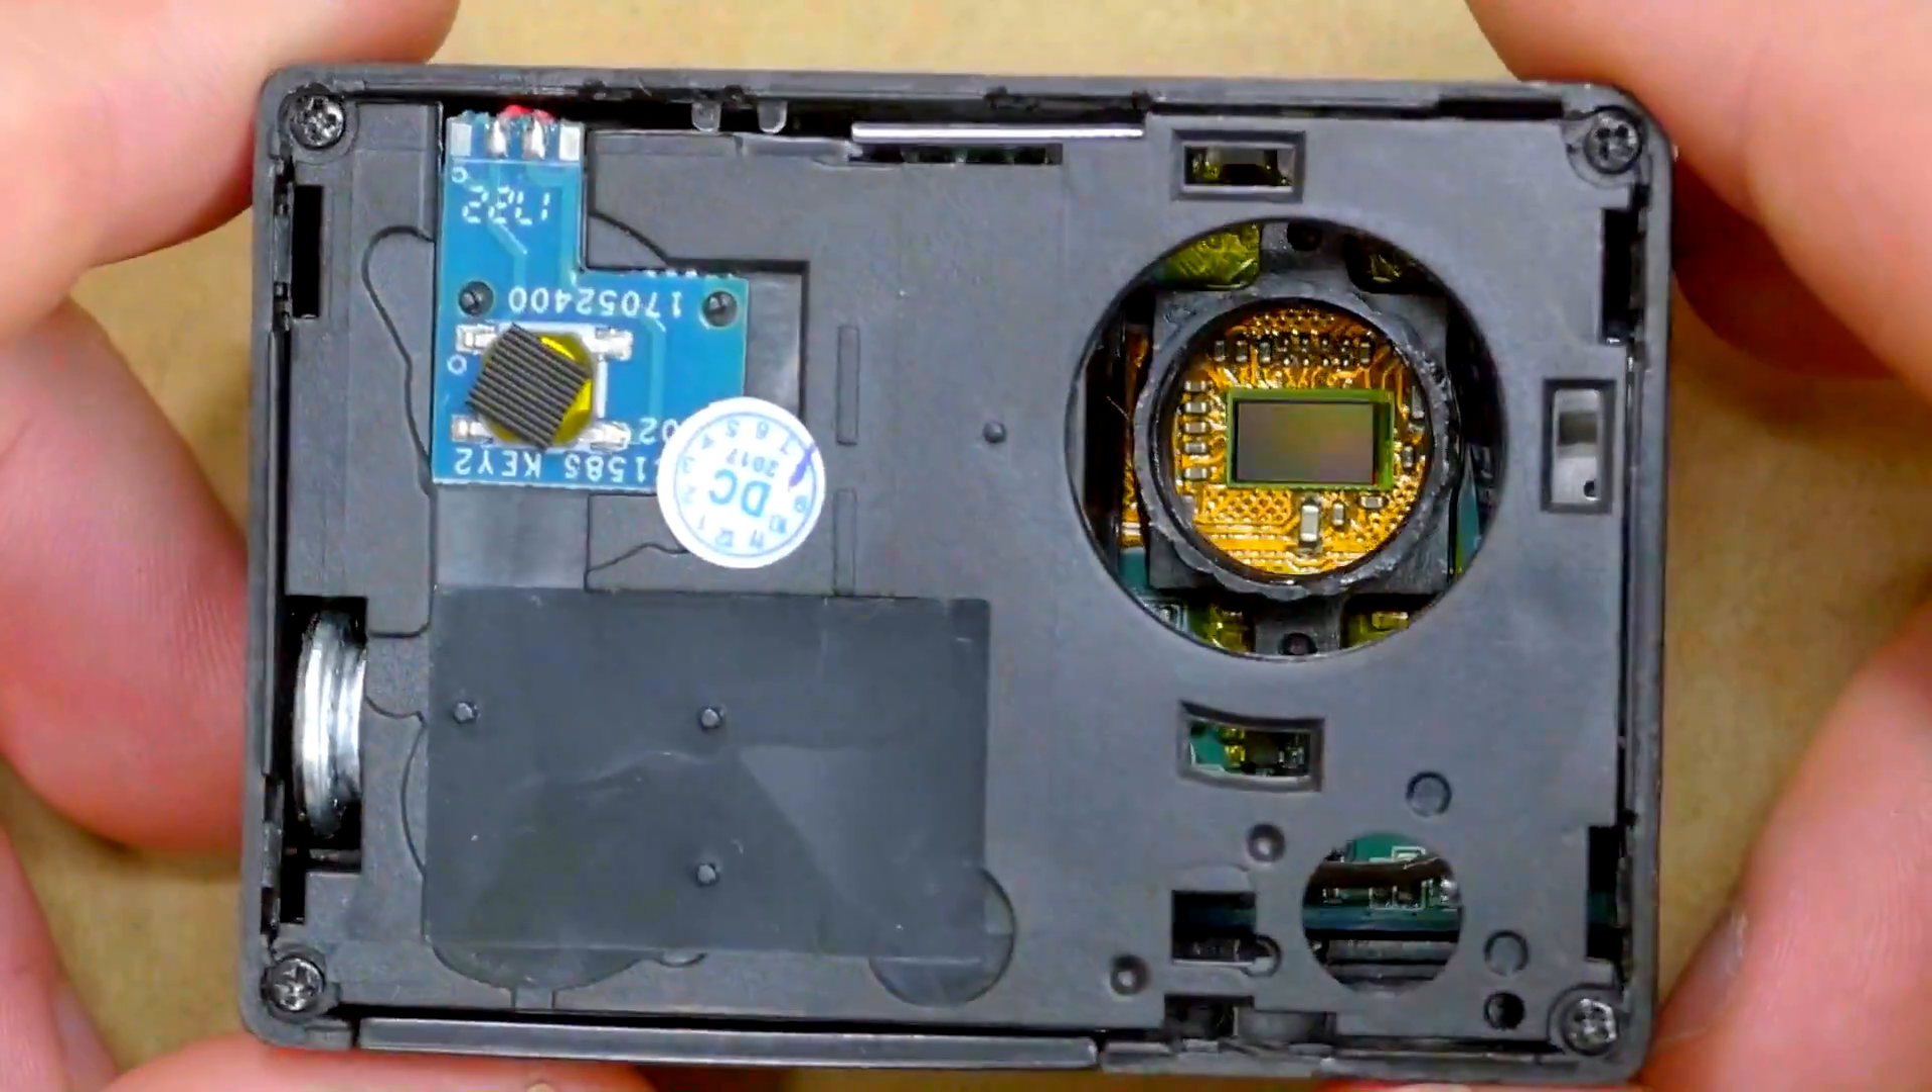Well, the lens actually came out surprisingly easy. You can see the threads down there above the sensor that it was glued into.